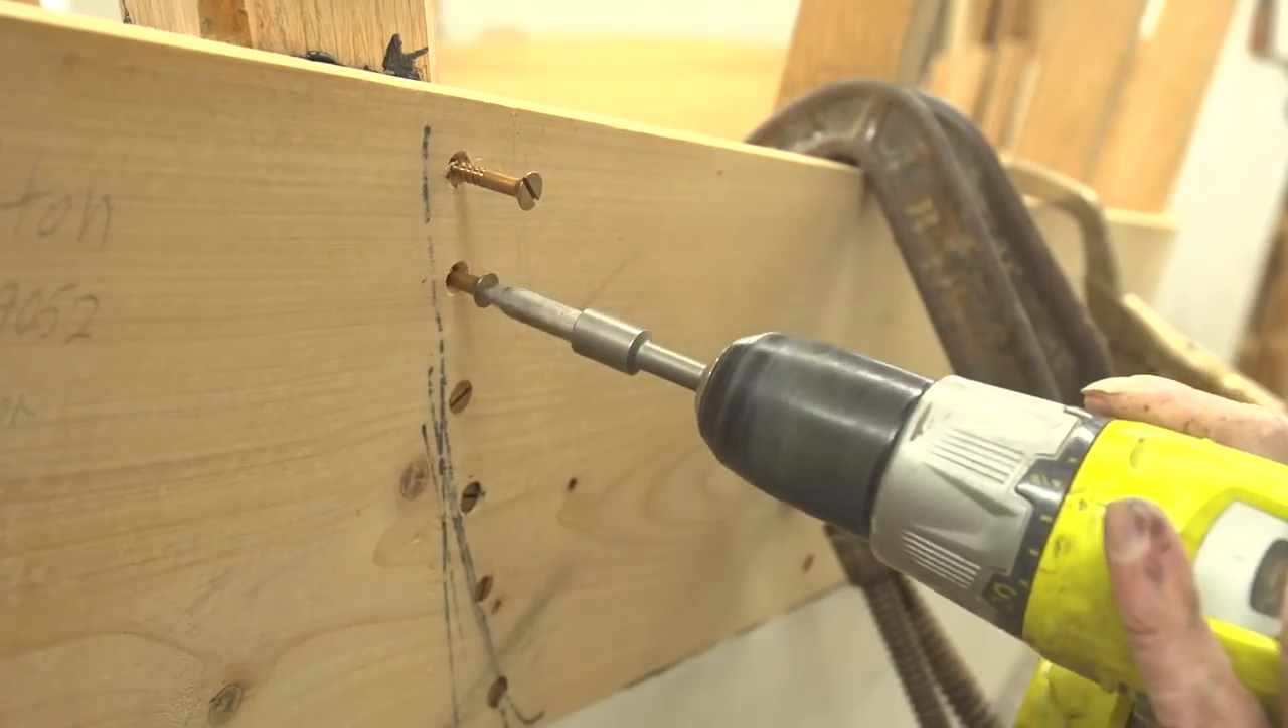I'm just sinking the final screws up here at the stem.